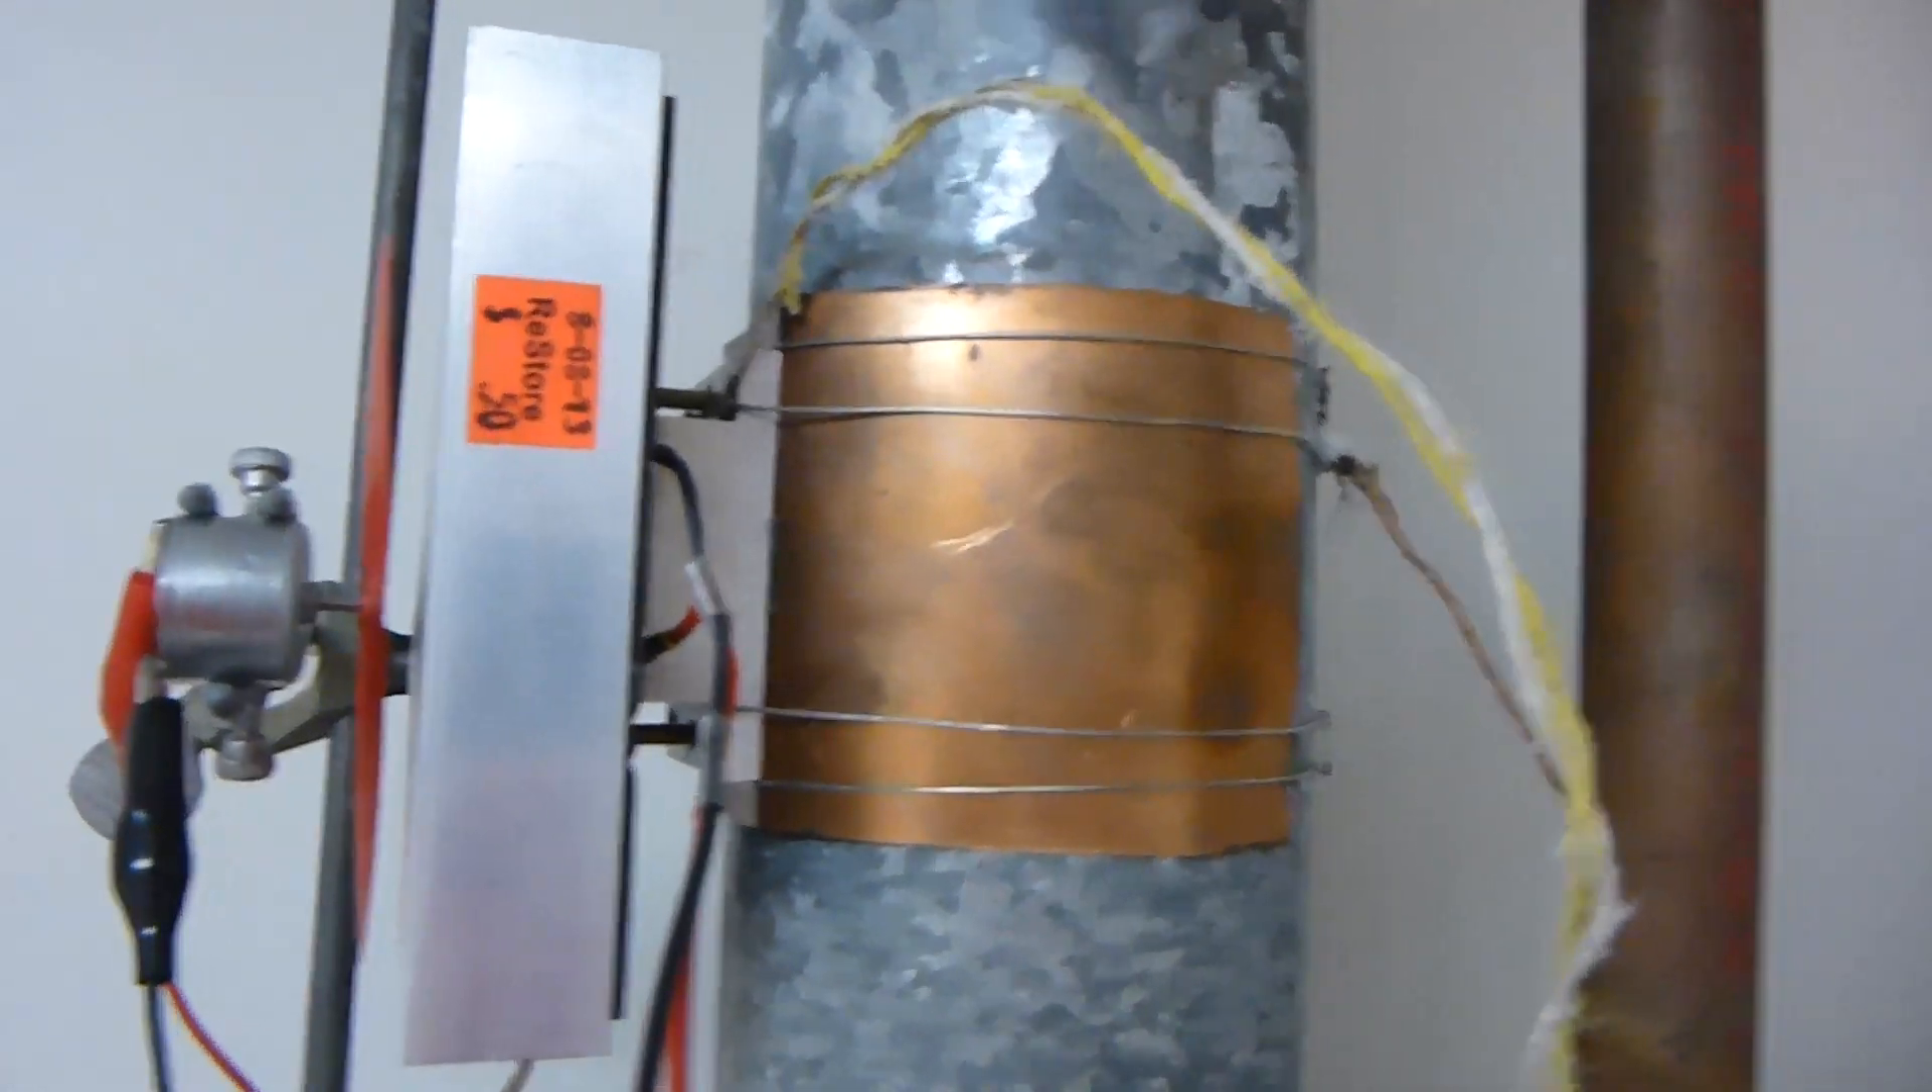And then I just kind of wrap some wire around the flue and that kind of holds the copper on there.